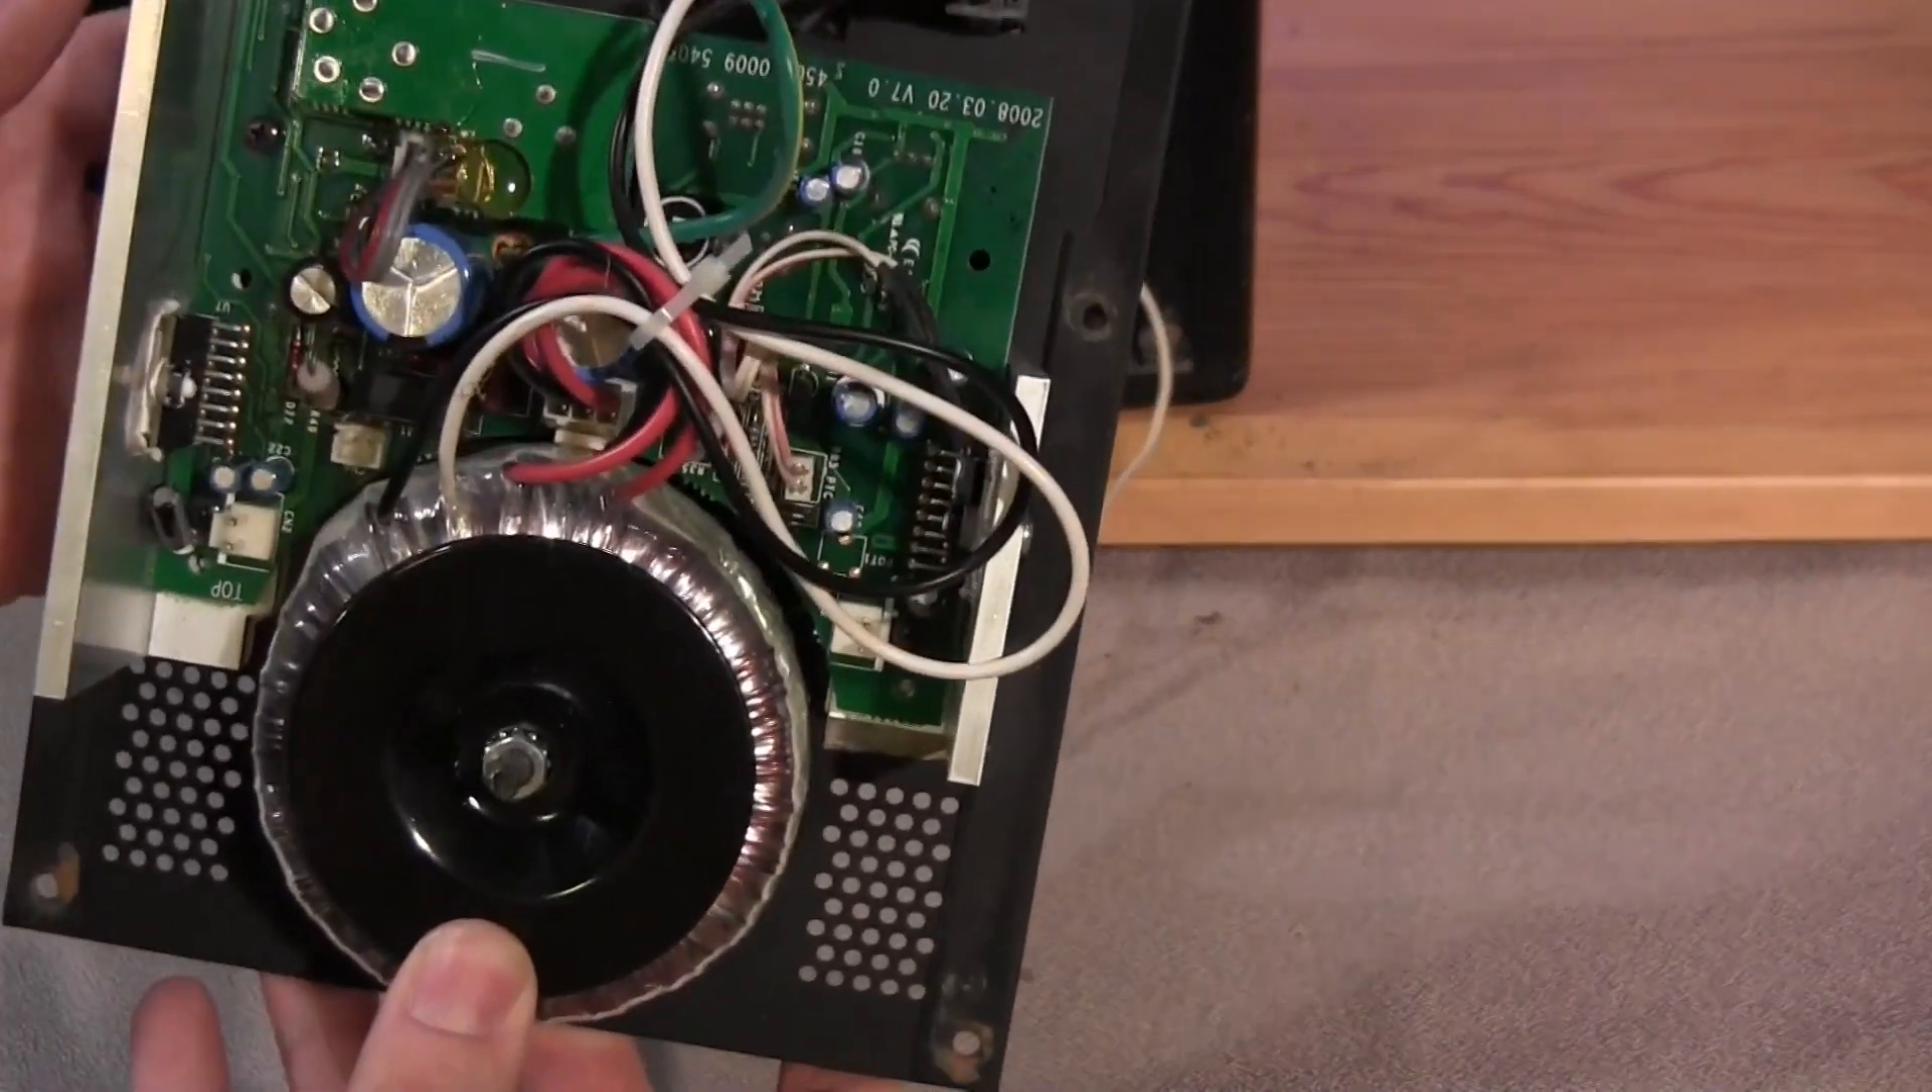And now our amplifier board is free from the cabinet.